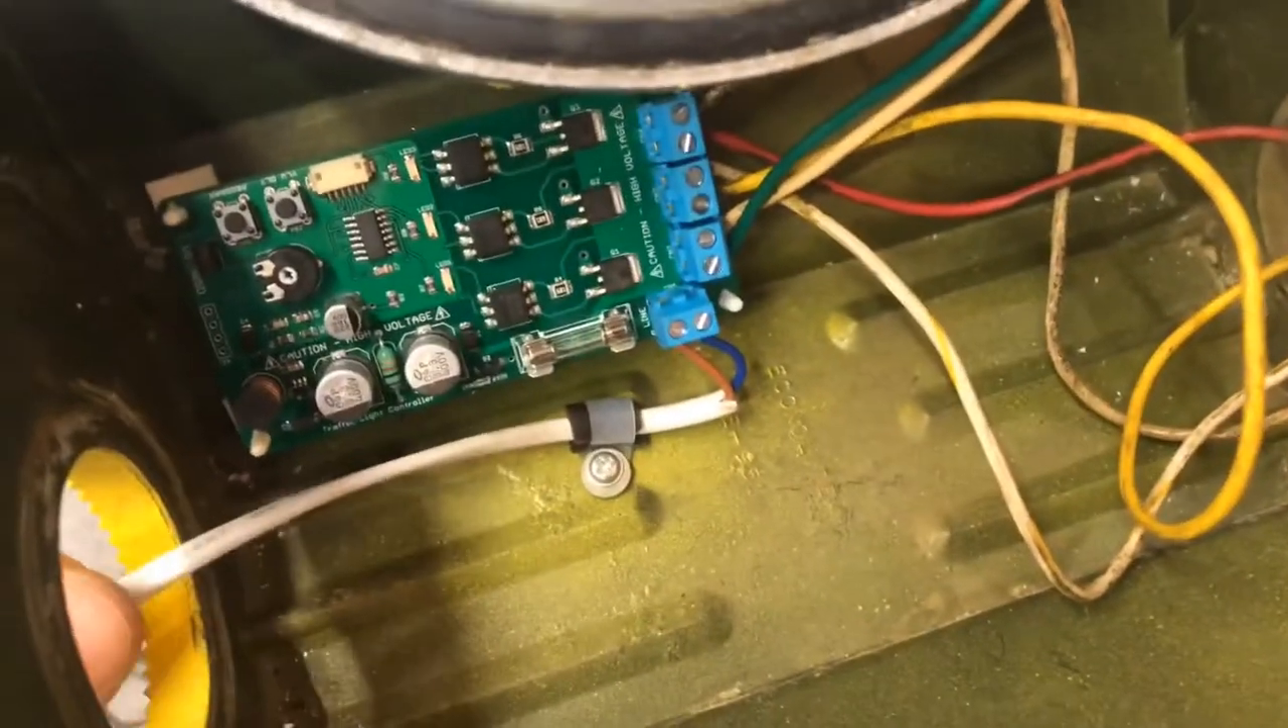I hooked up this cord. And I put a little clamp there so that it won't pull out.